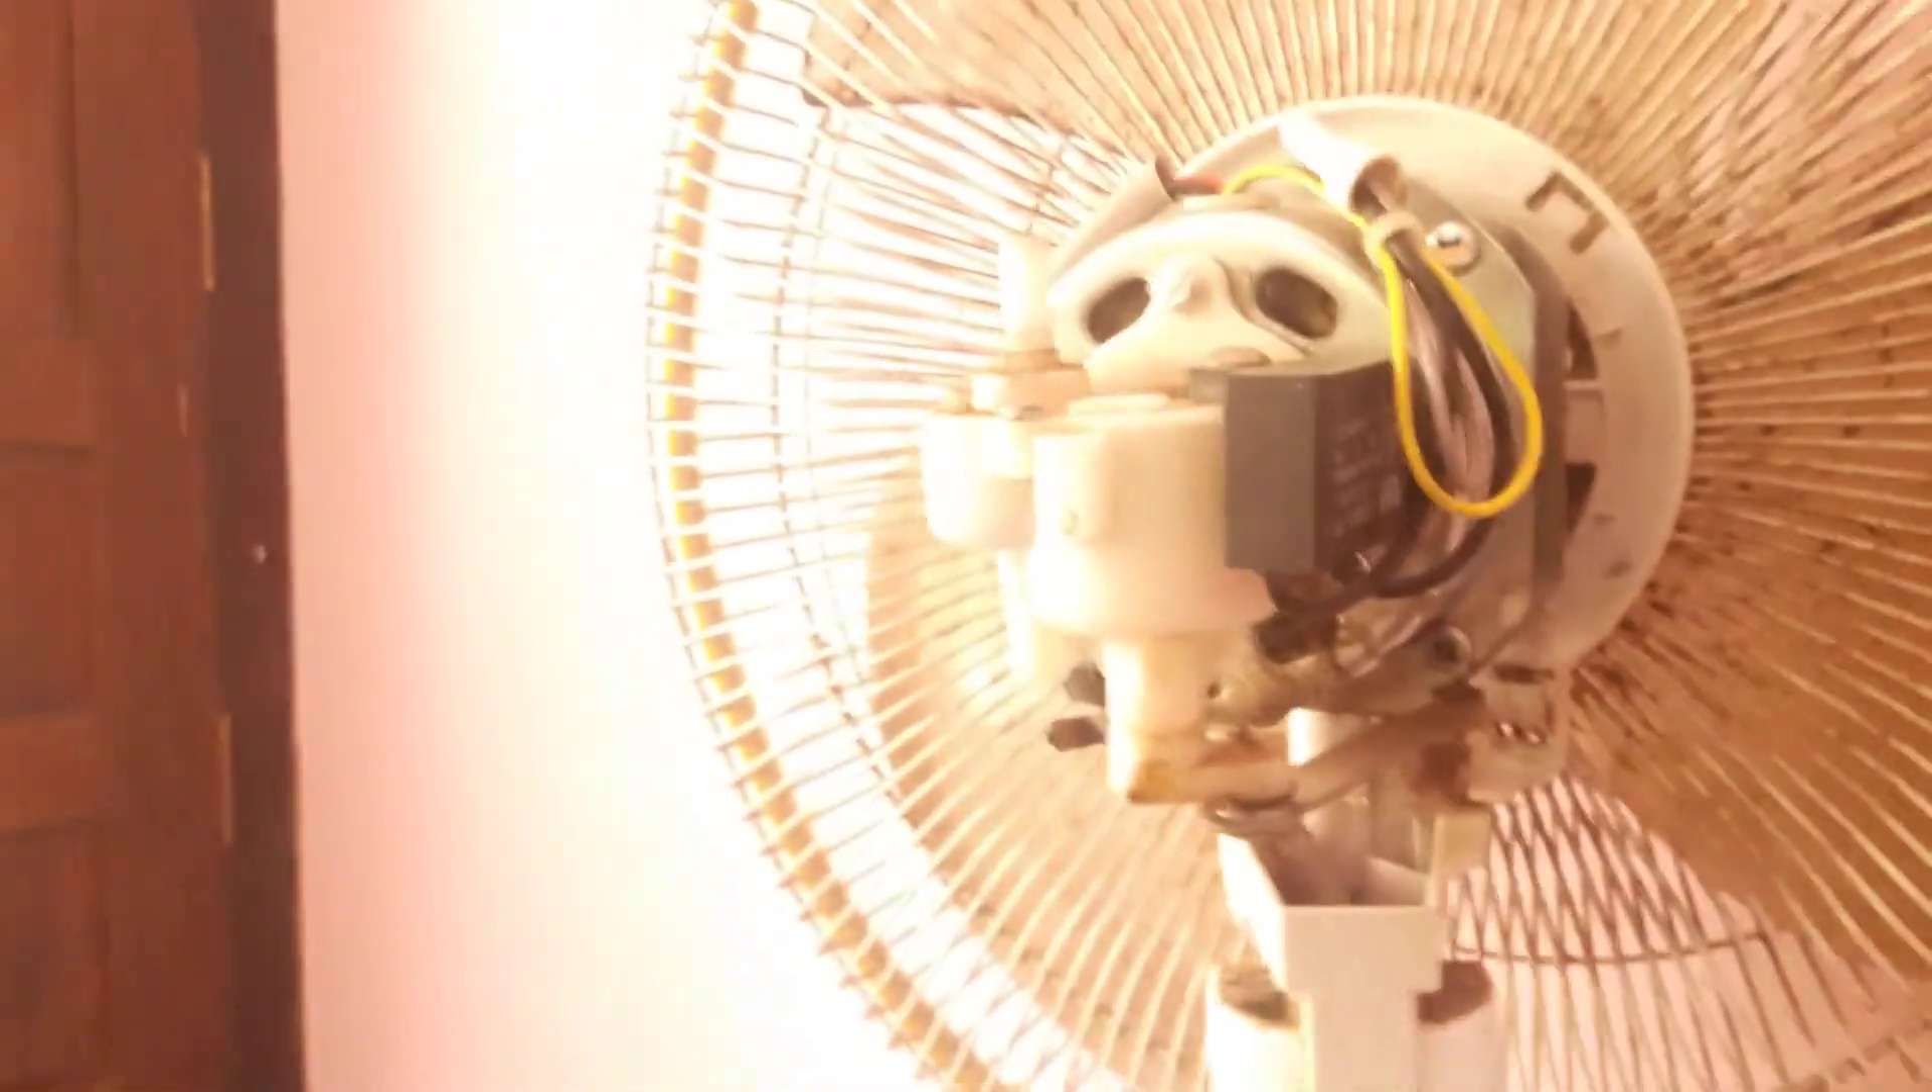Now we have removed the casing and we can see the mechanism.